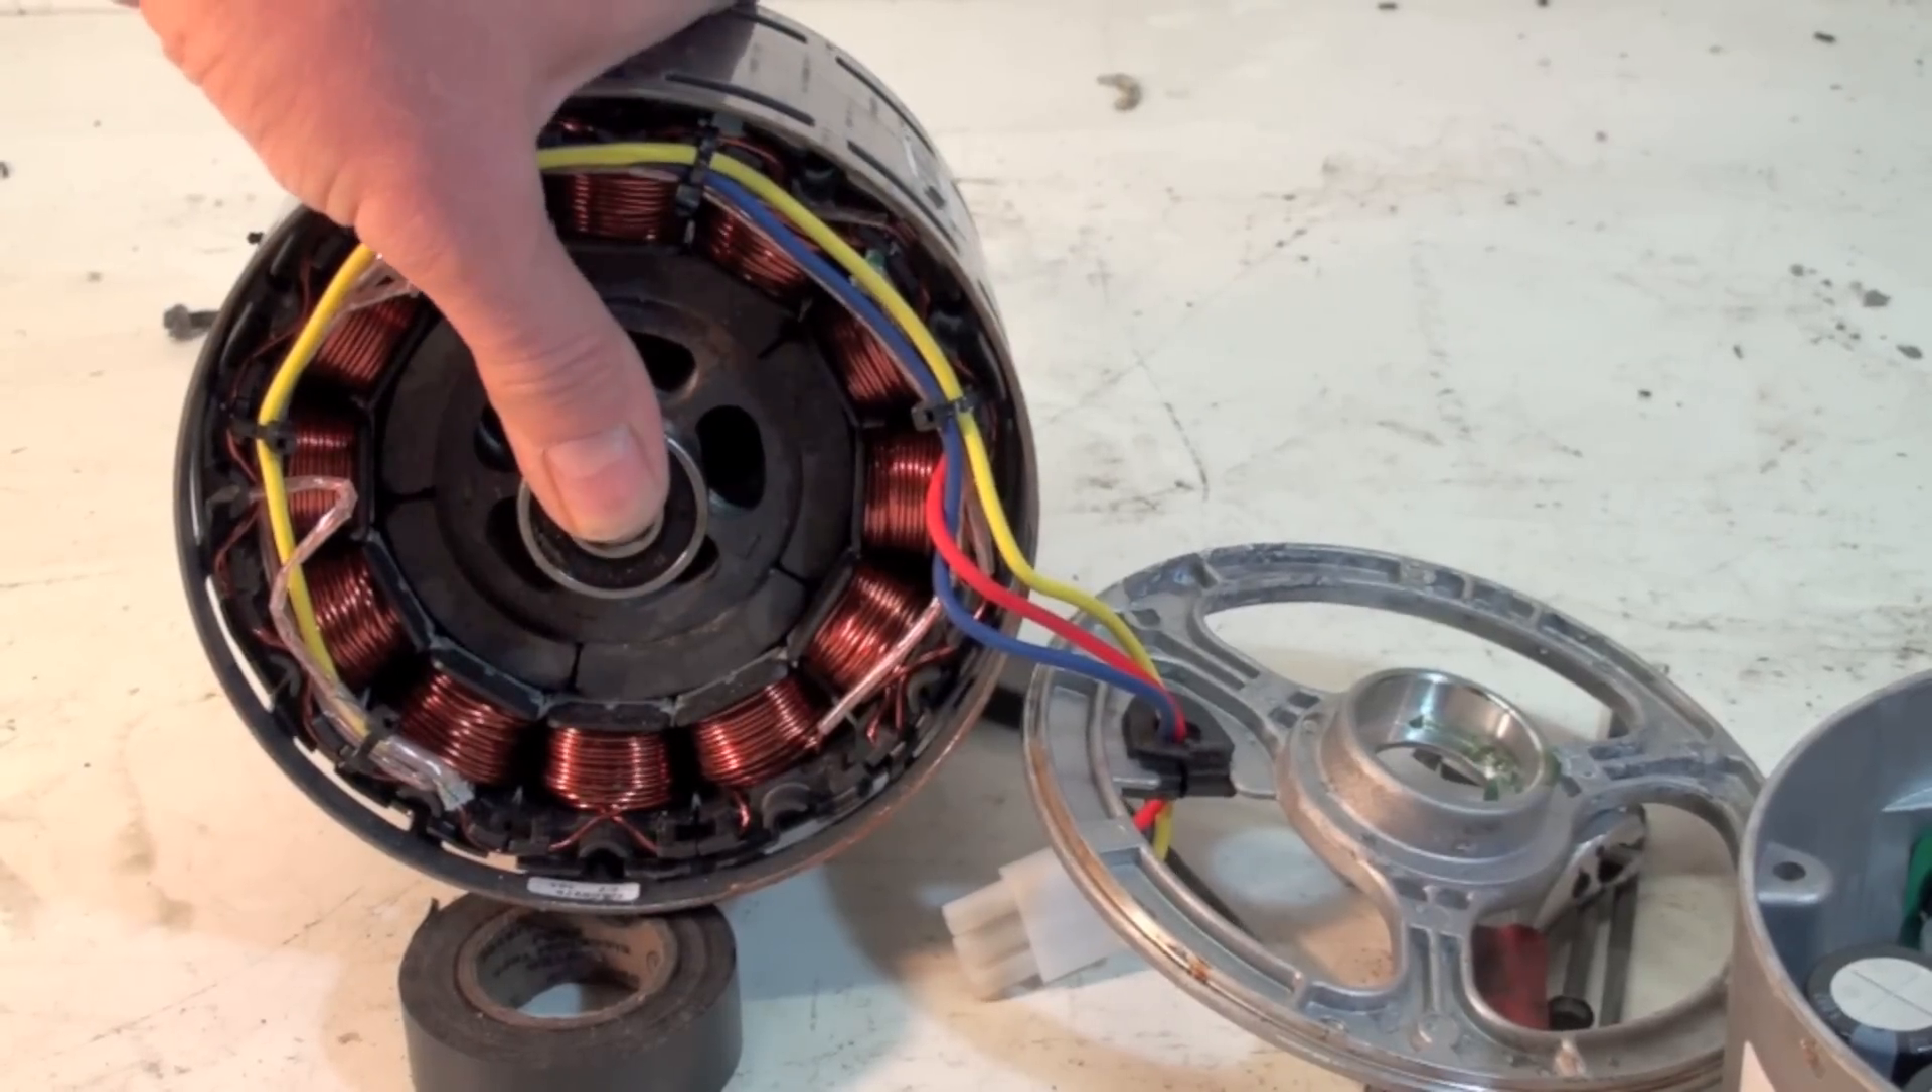Okay now we have a view with the end bell off.